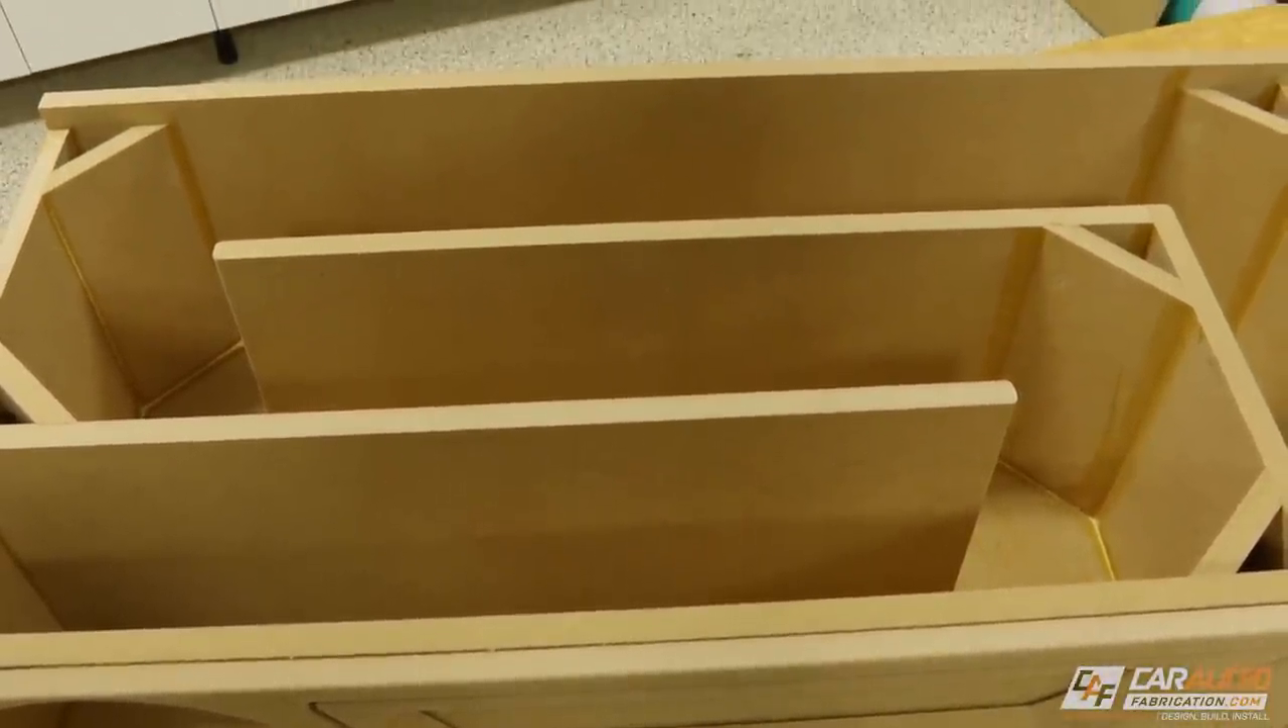Also I'm not going to mount the top of the enclosure quite yet but as you can imagine it's just a matter of applying a bunch of glue and securing it in place with some screws.